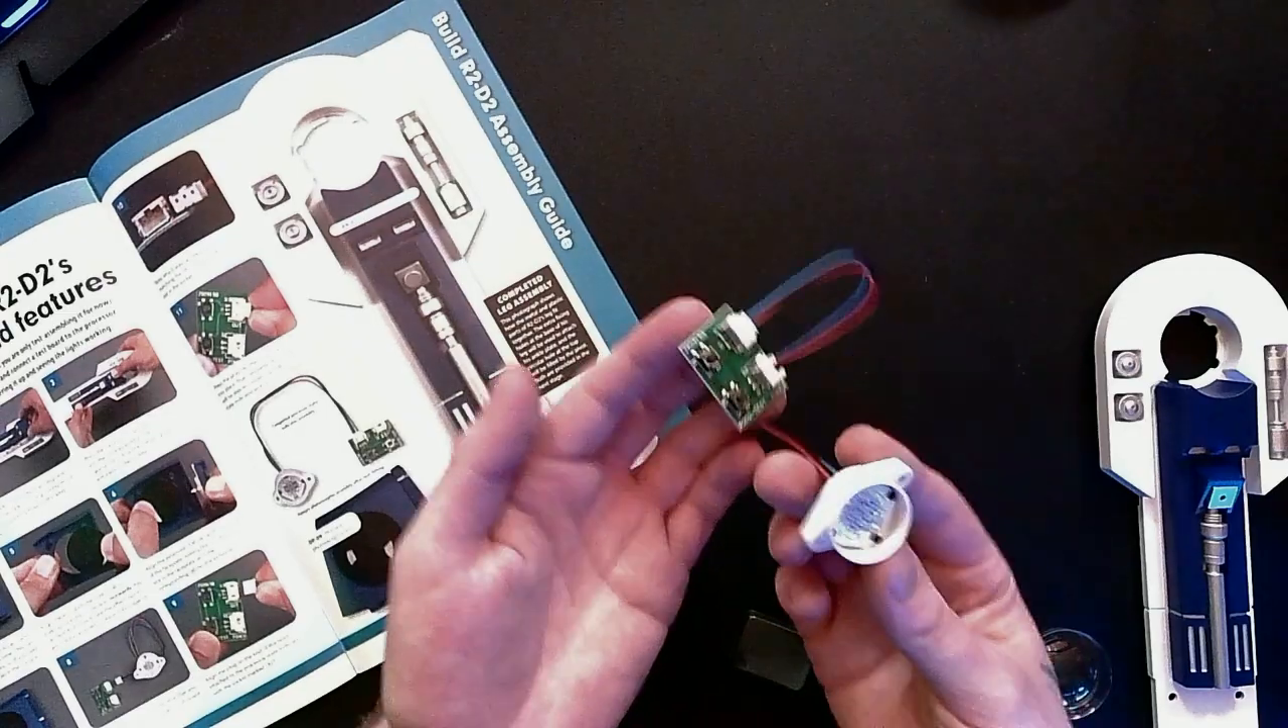Okay, and now we have a processor state indicator attached to a circuit board.